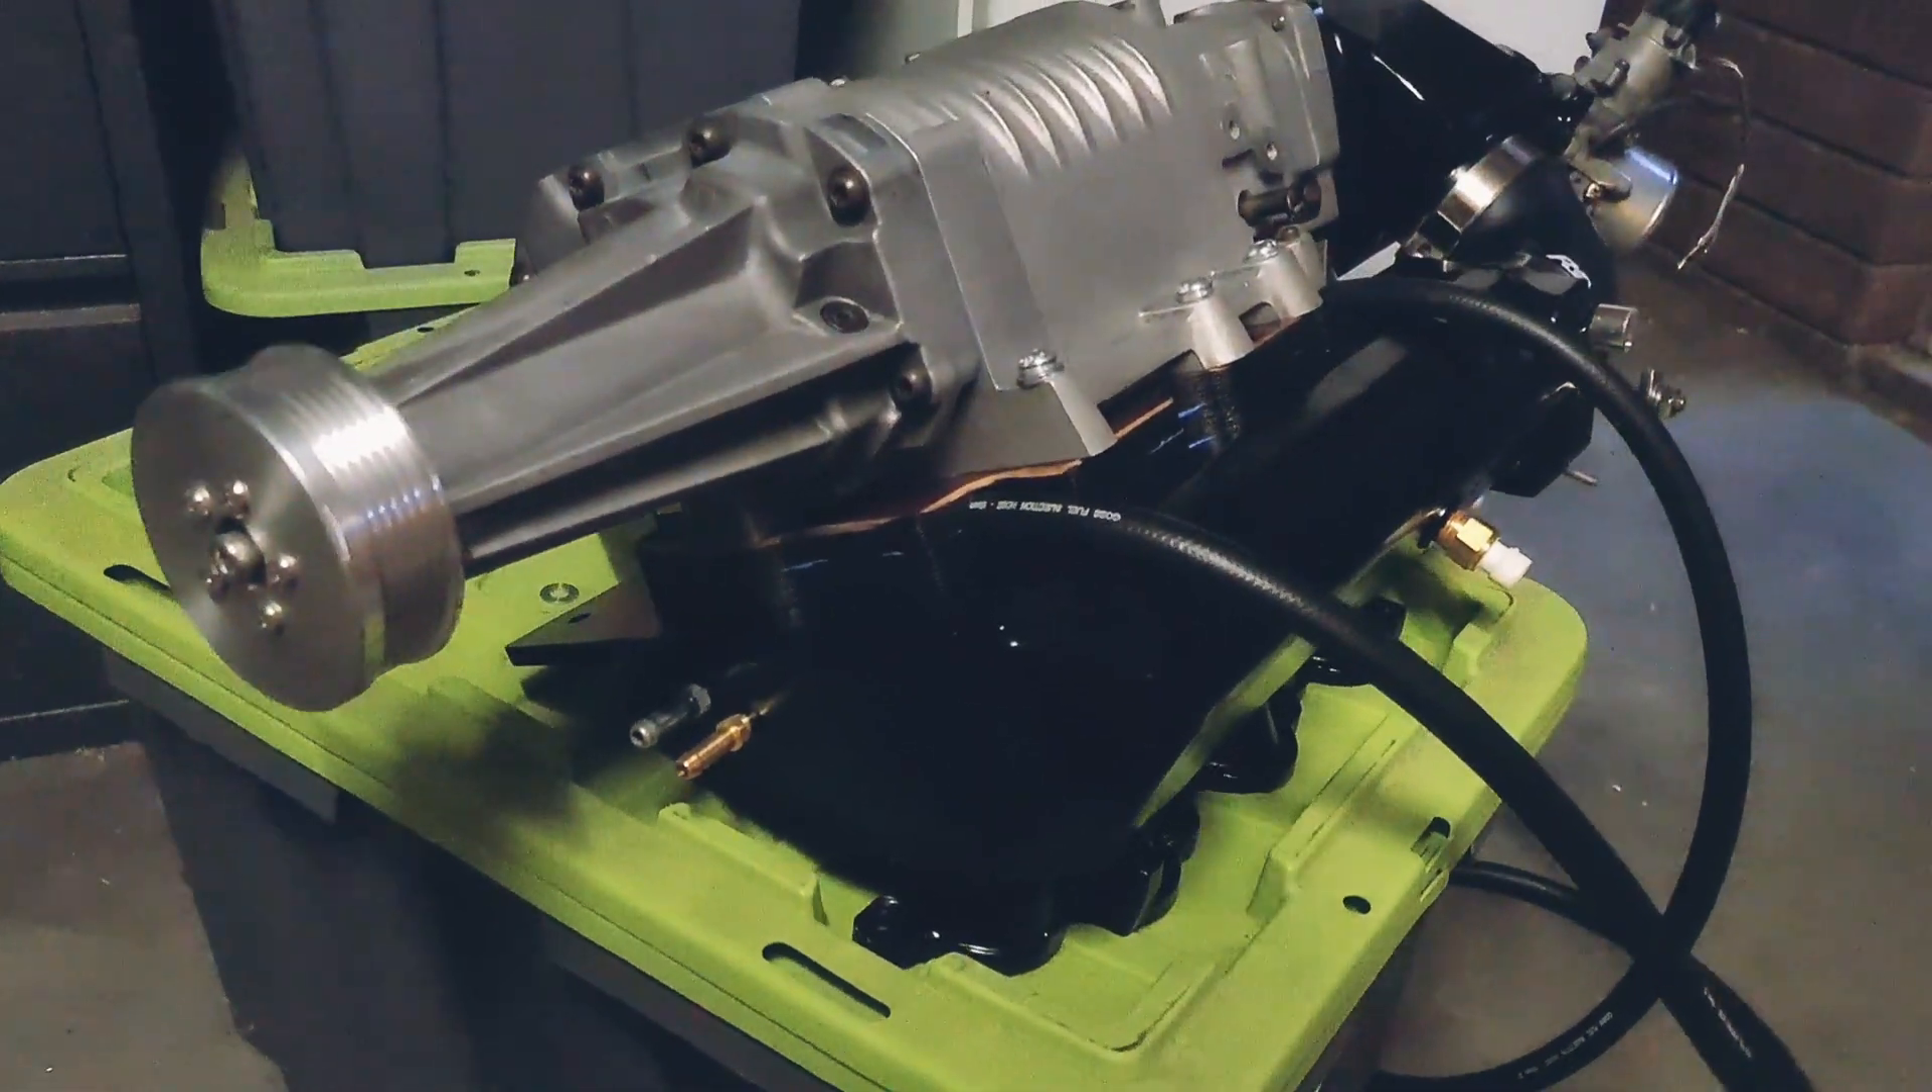And here's the supercharger on the manifold. All painted up. All ready to go on top of the motor.